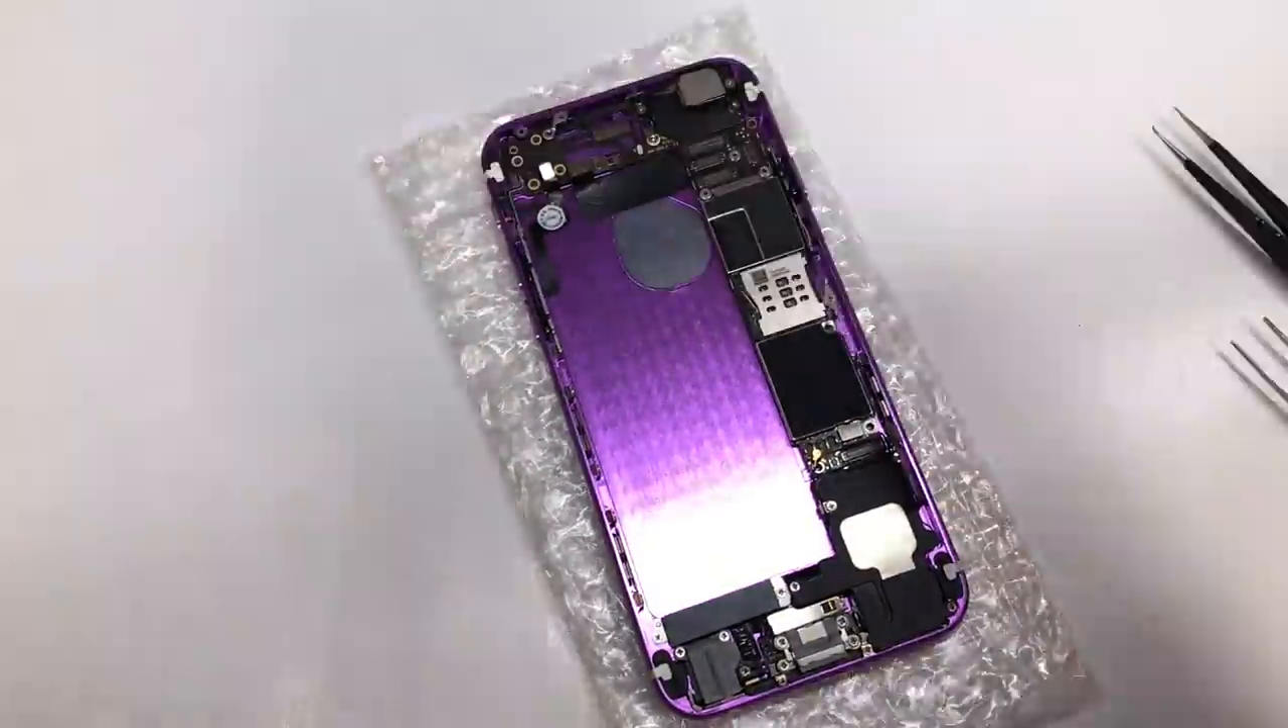This iPhone is now starting to really take shape and is now only needing a battery and an LCD to complete the phone.